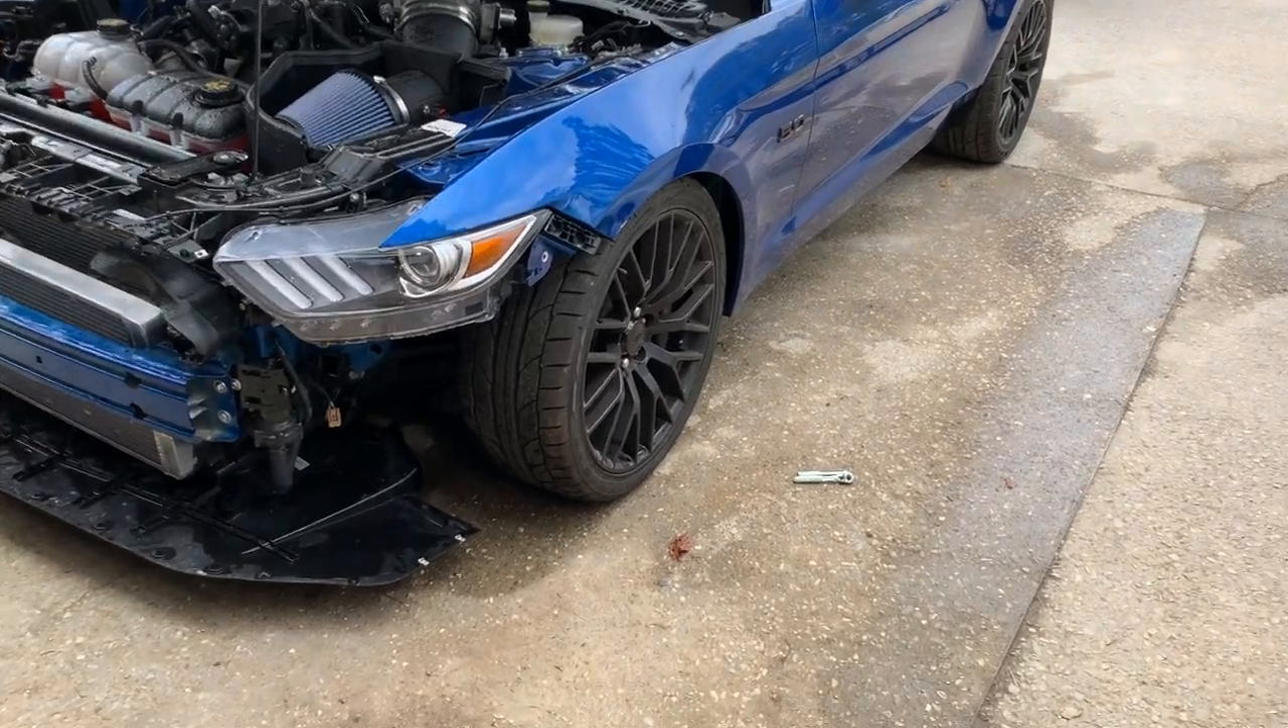I've already got the front bumper and side skirt off i have to get the fender off.